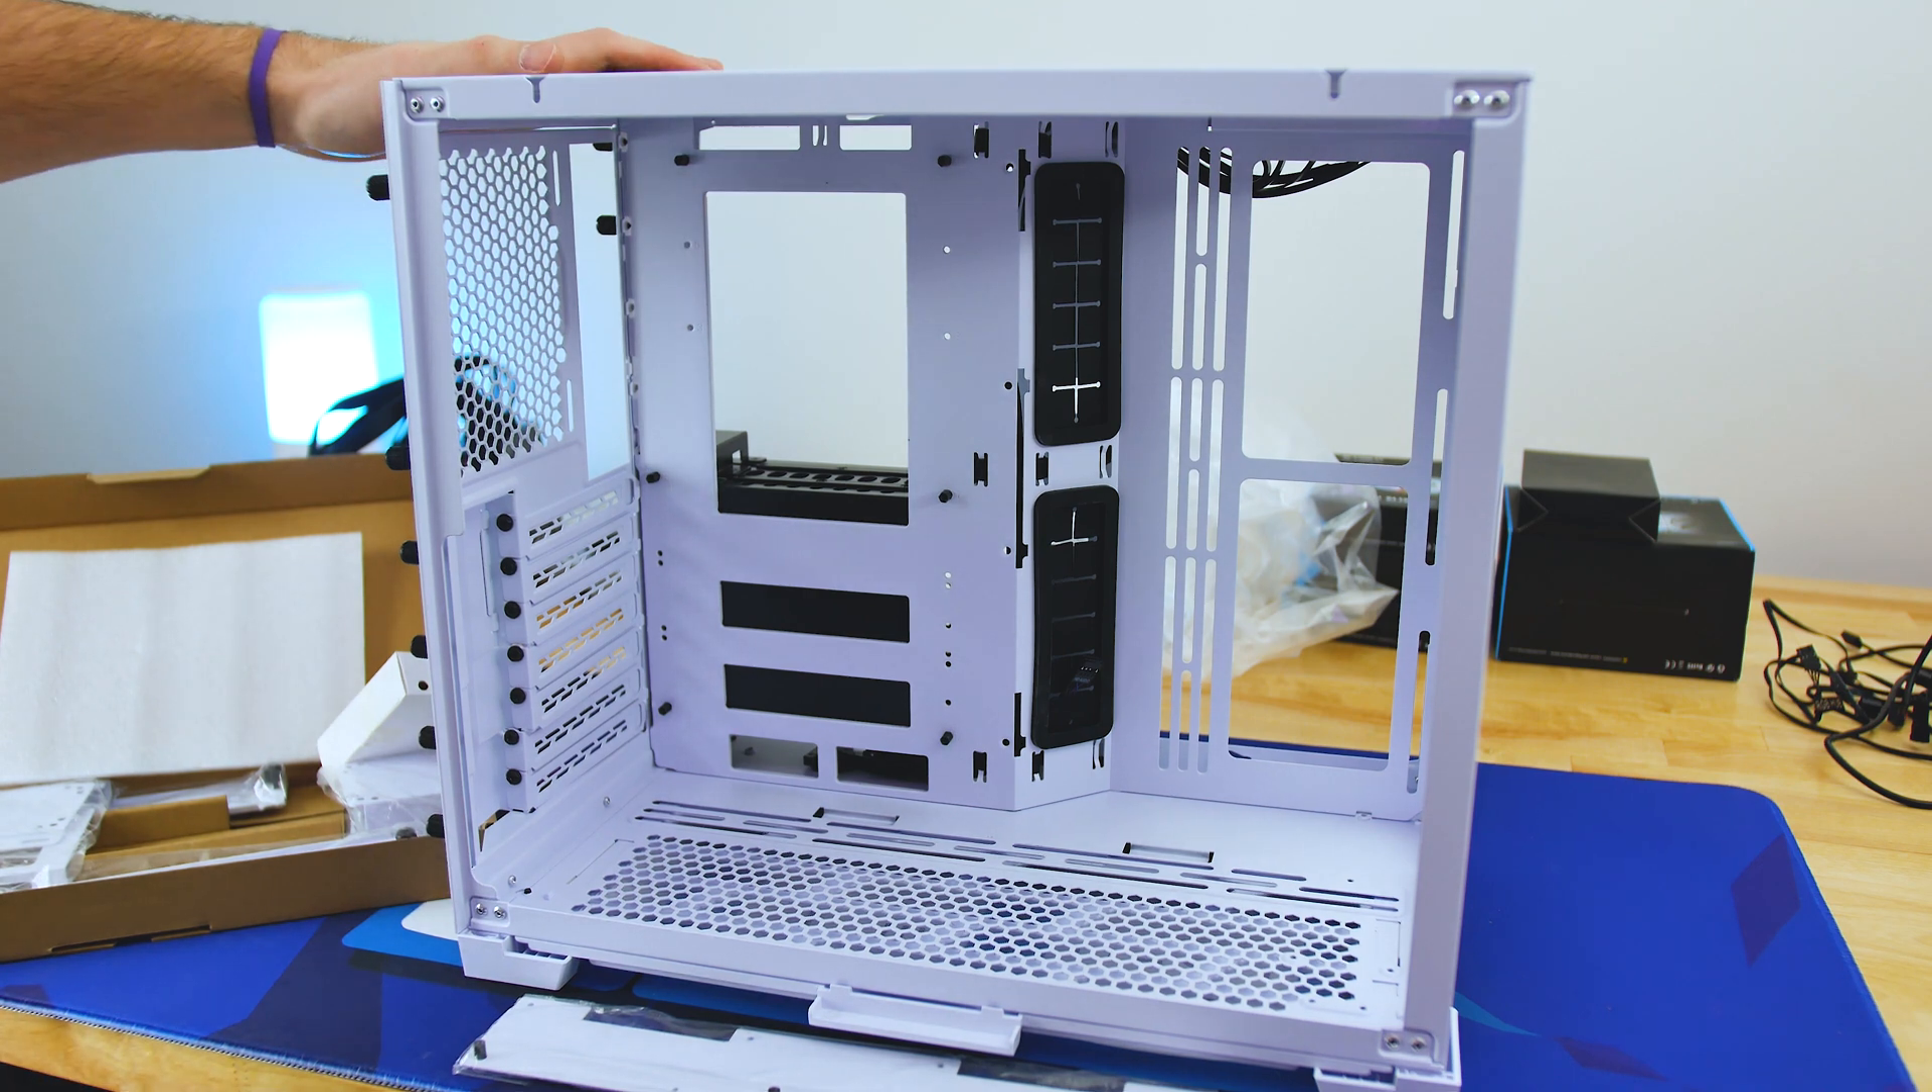Now that we have the panels off, we can get ourselves acquainted with the case.